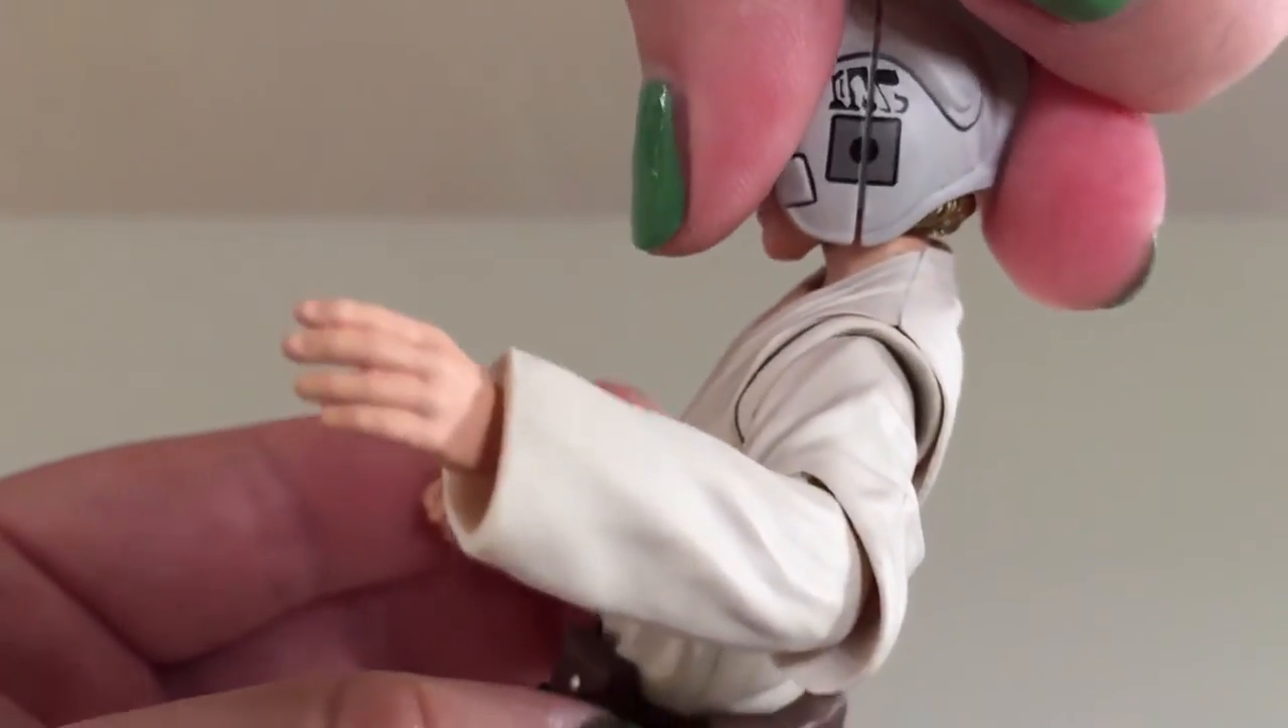One thing, though, is that this helmet doesn't seem to seal 100%. Once we have that head in there, you can see that it's got some gaps on it.